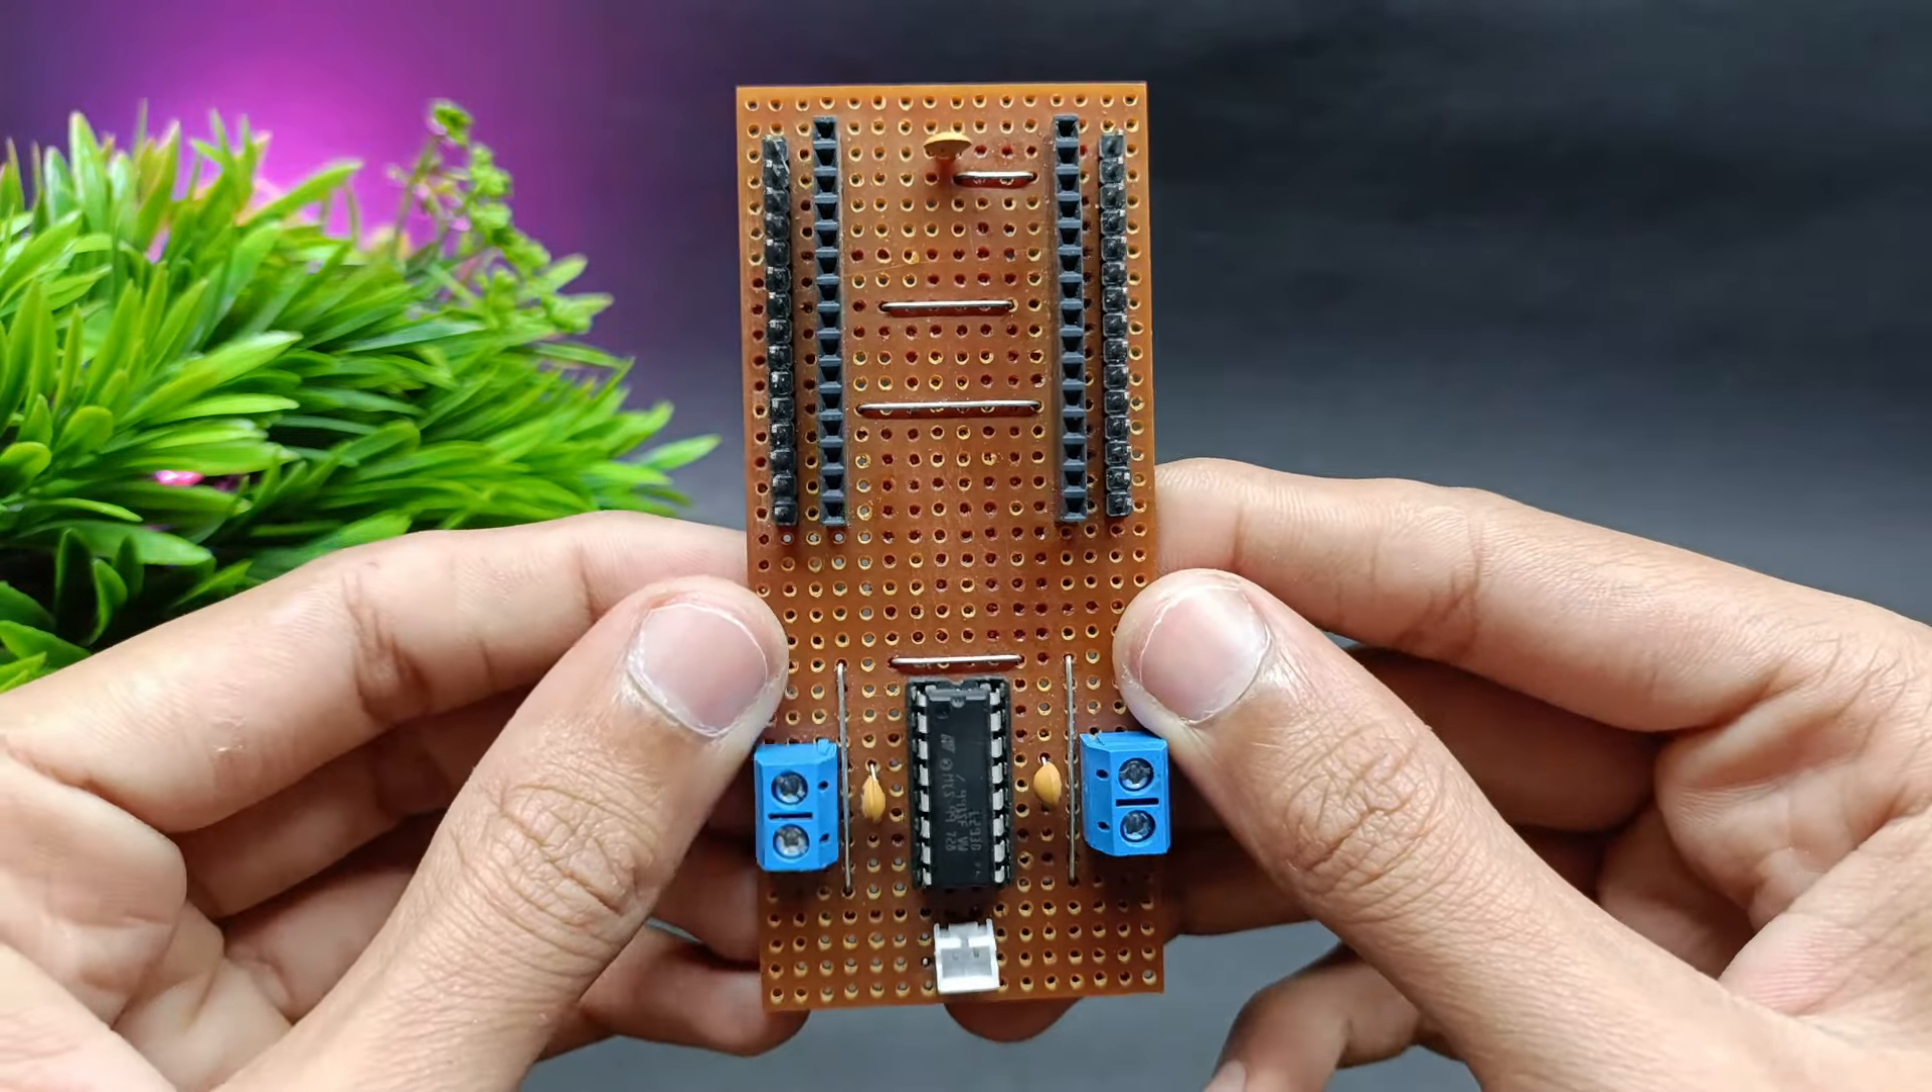यहाँ आप सबसे पहले देख सकते हैं कि मैंने कुछ header pins connect किया।